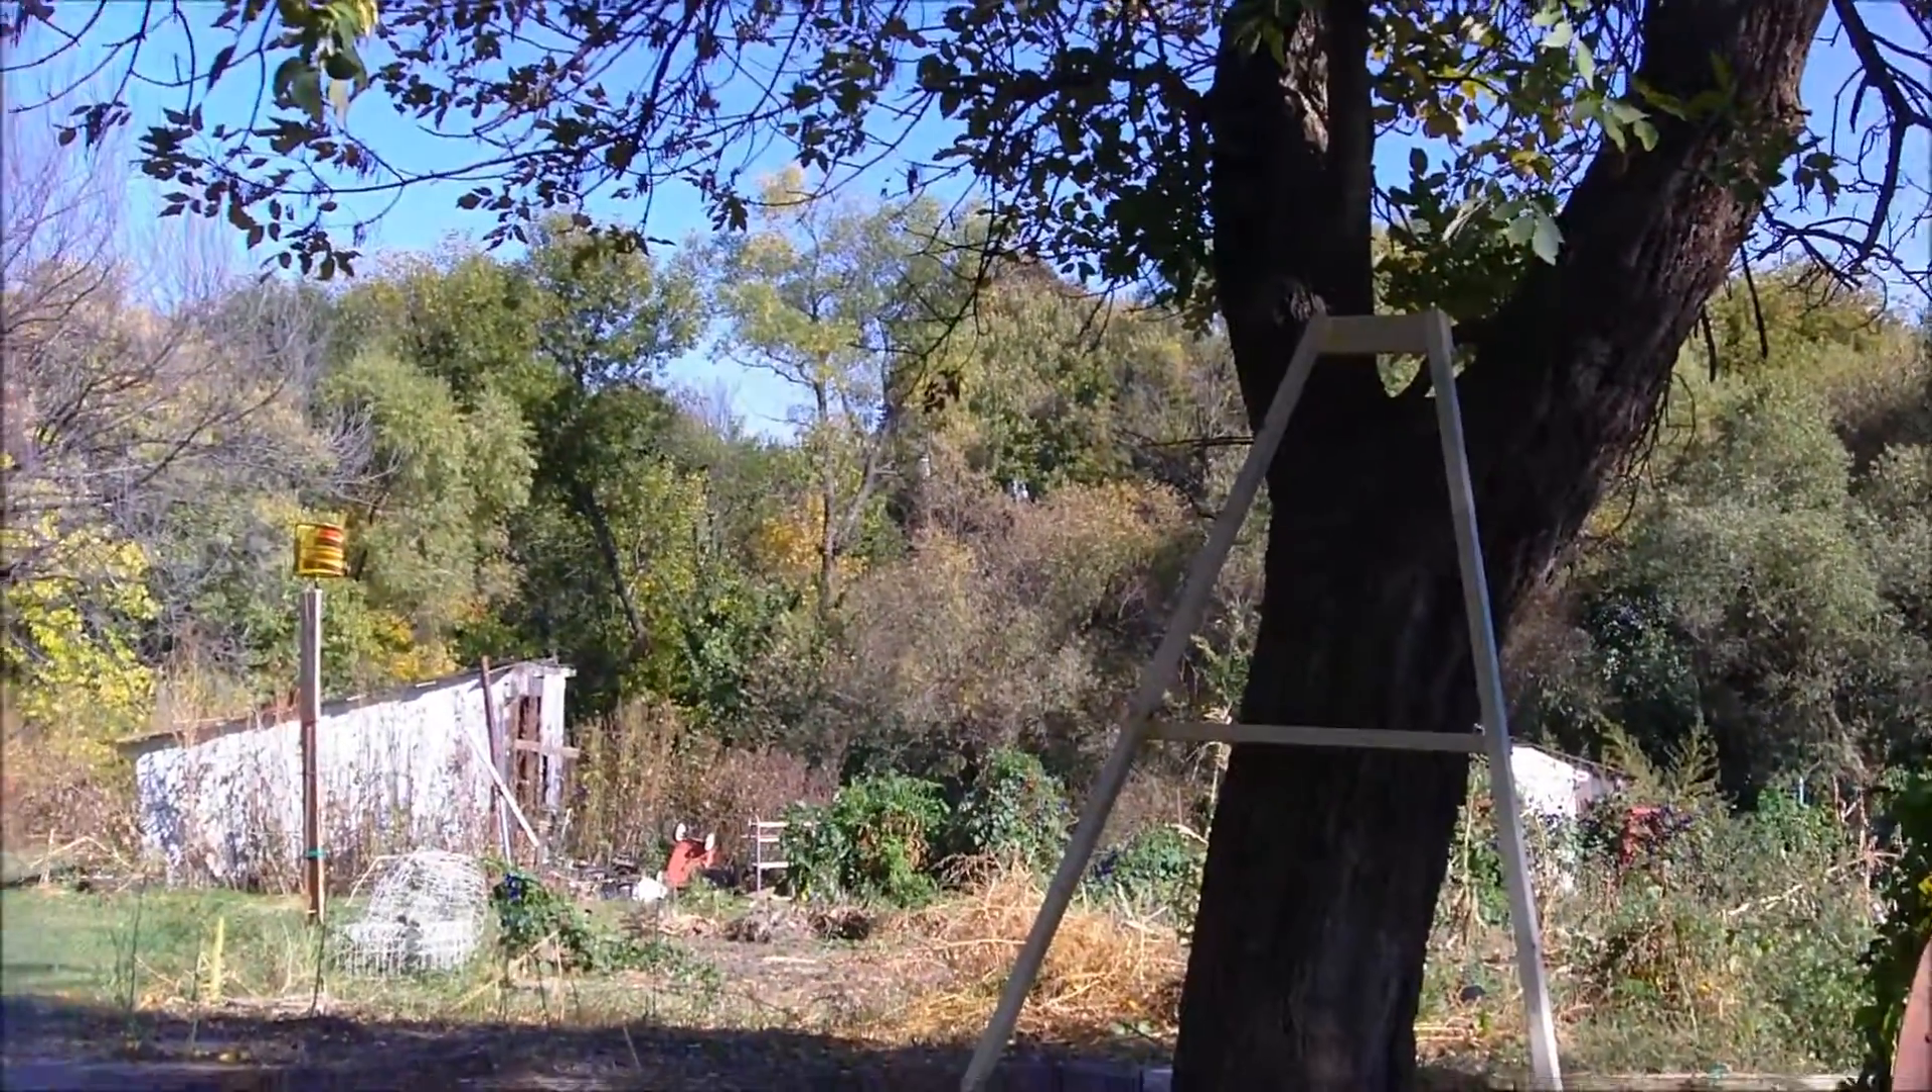I already have one of my uprights made. I'm working on the second and then I'll connect them together.